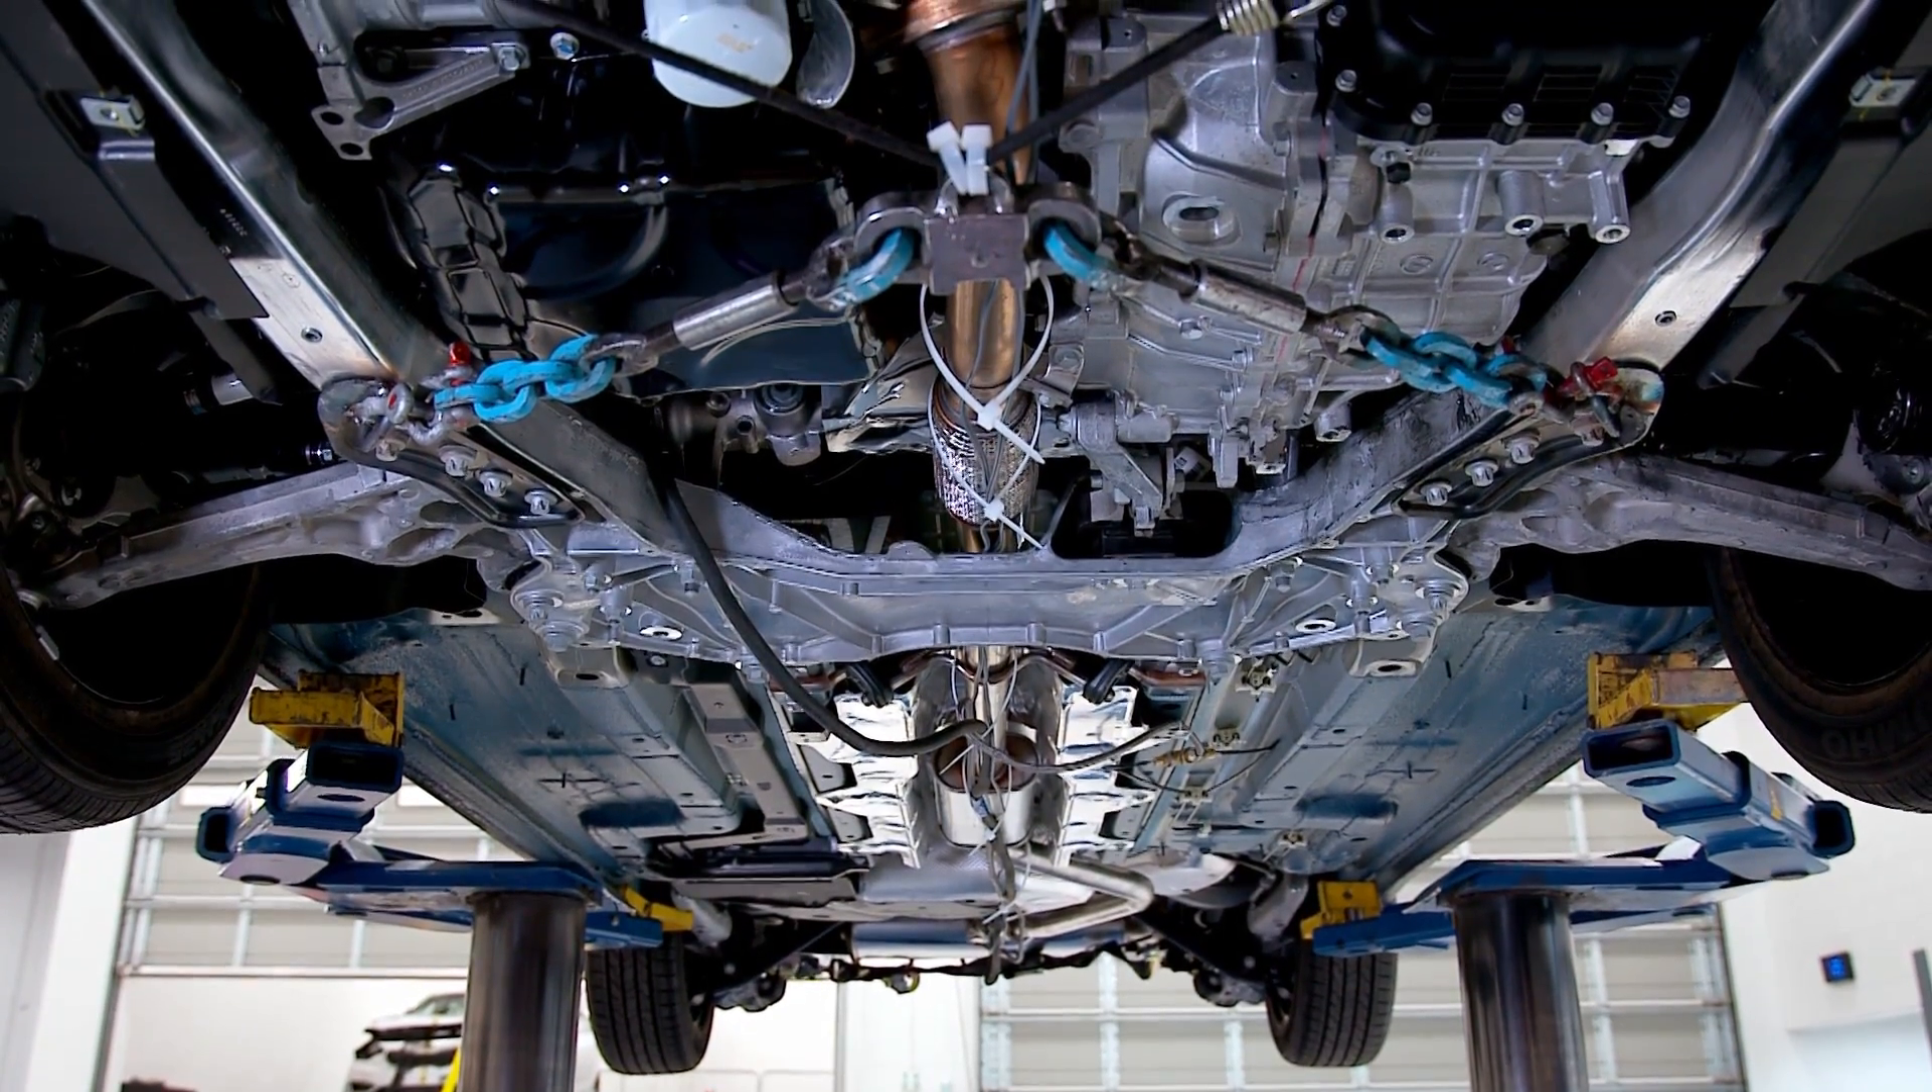We just bolted the chains on. I welded some hooks onto the subframe on either side.